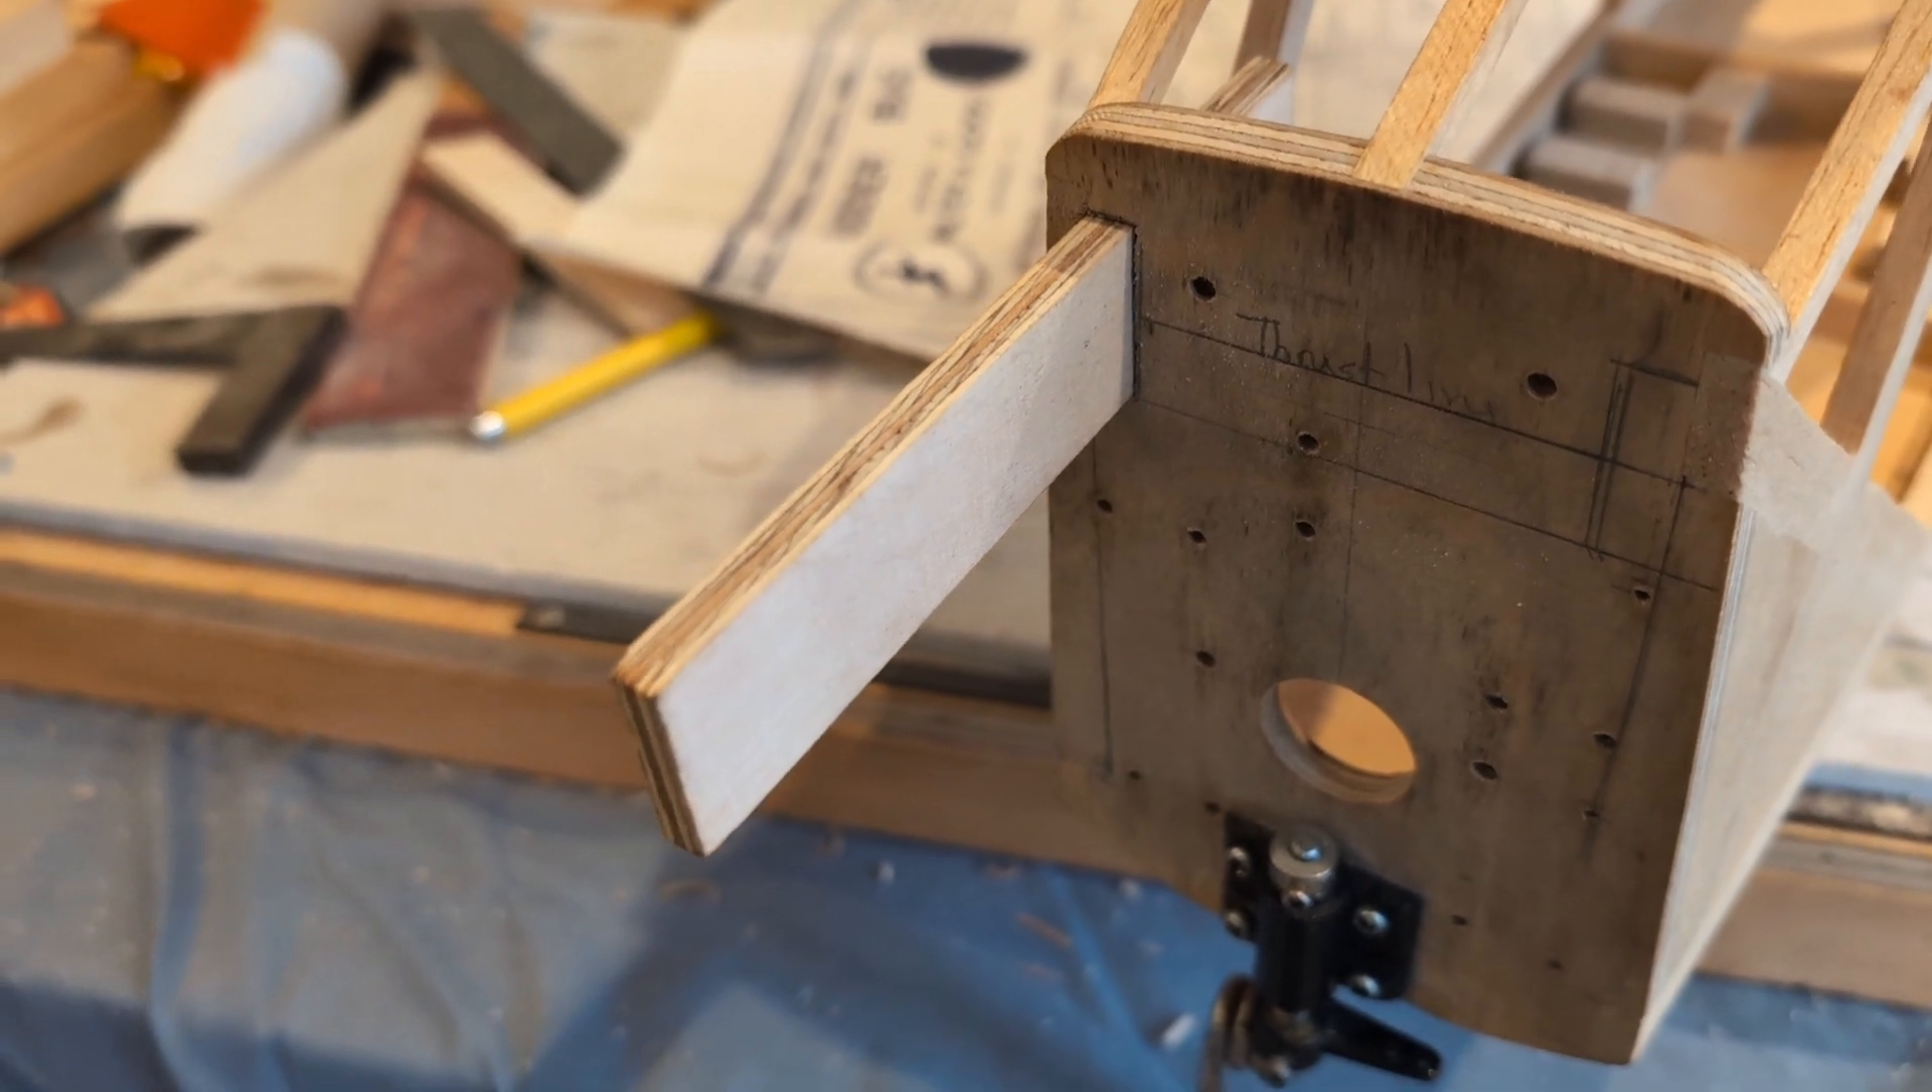That's one bearer cut and in place.